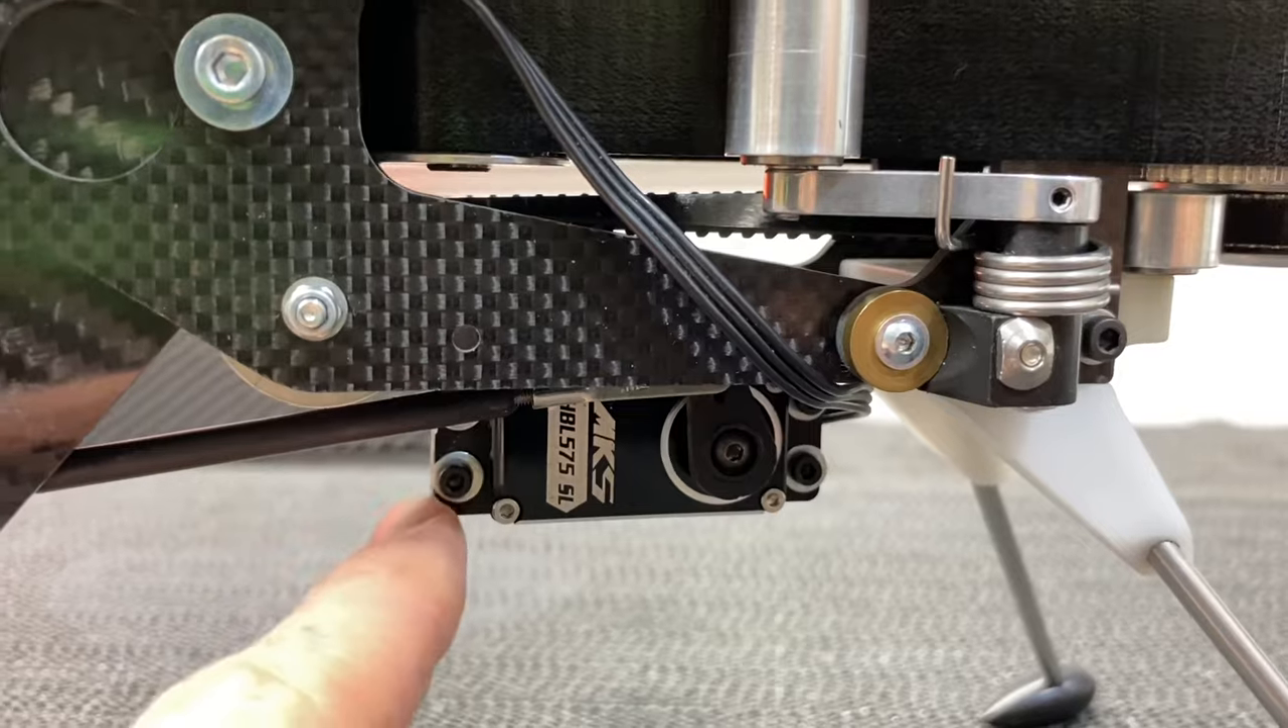I got the tail servo hooked up there.